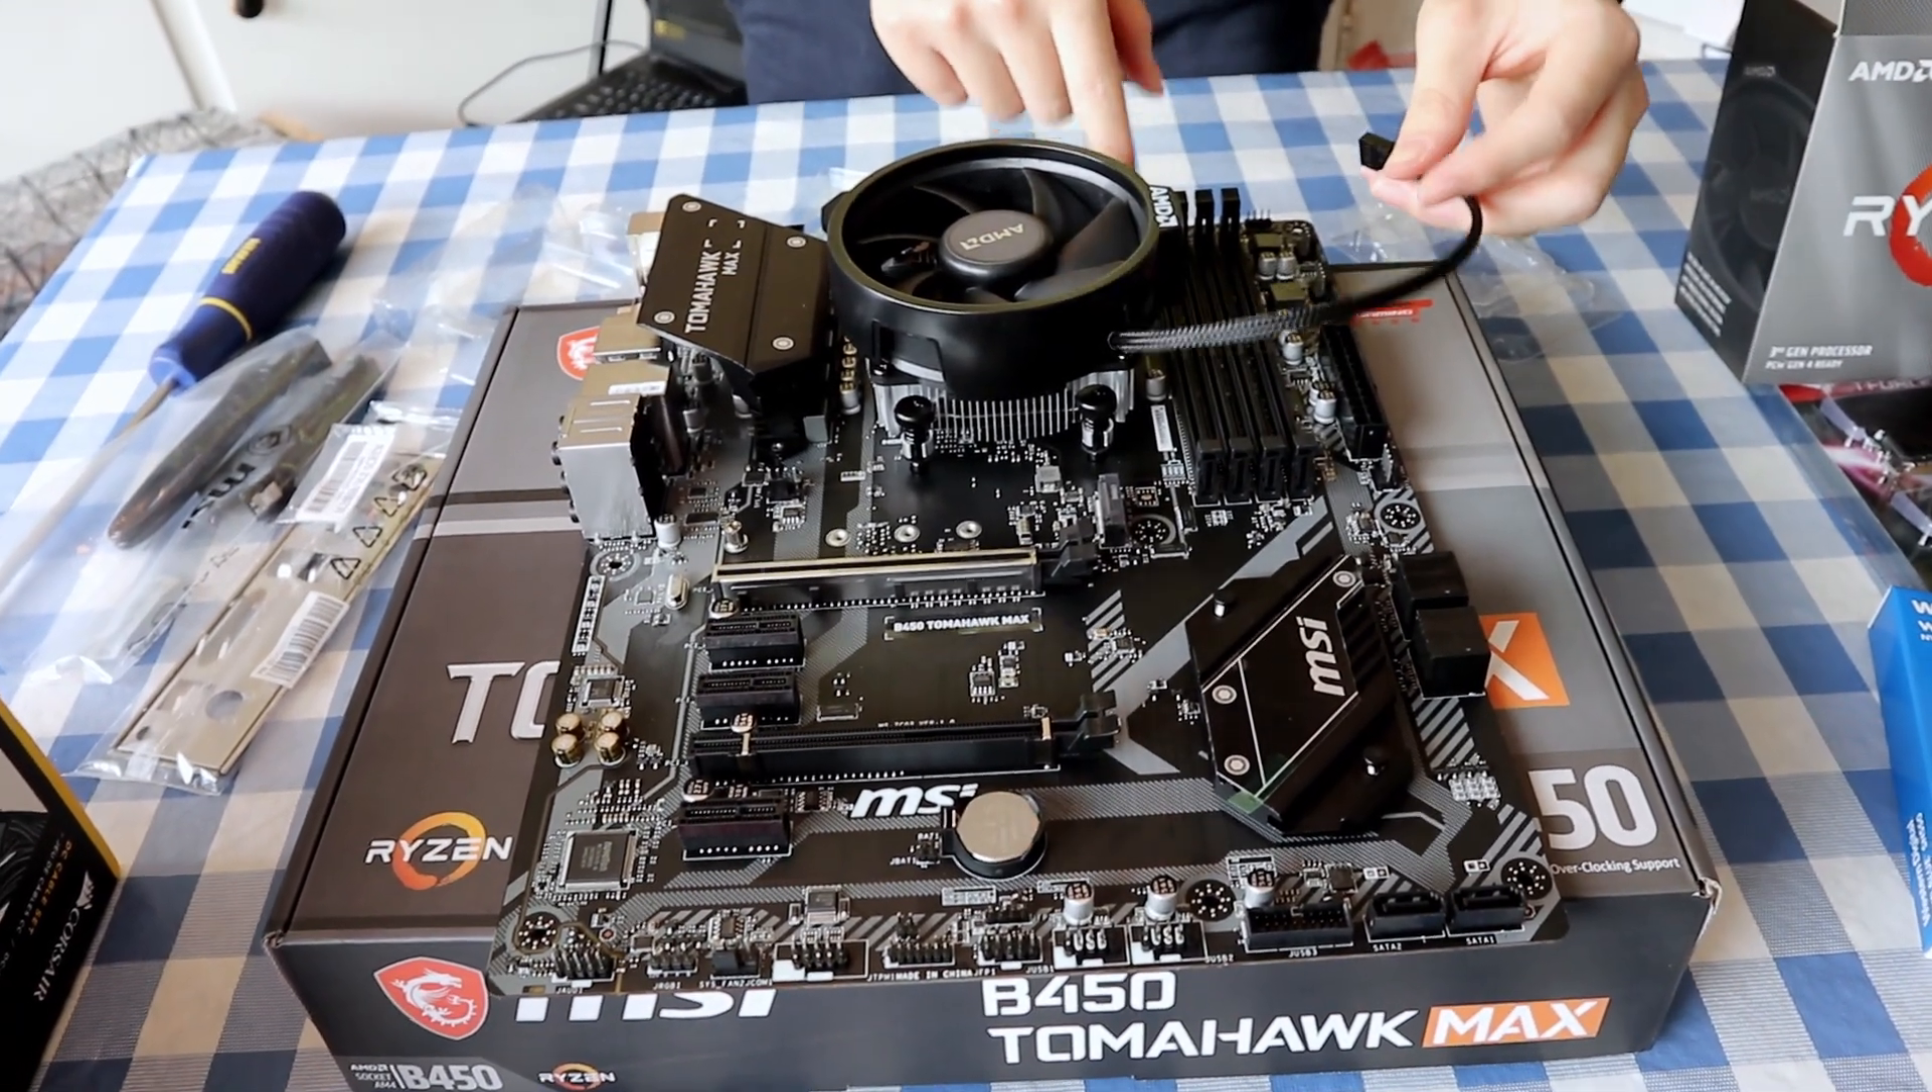With CPU and cooler installed, we can plug in our CPU fan.